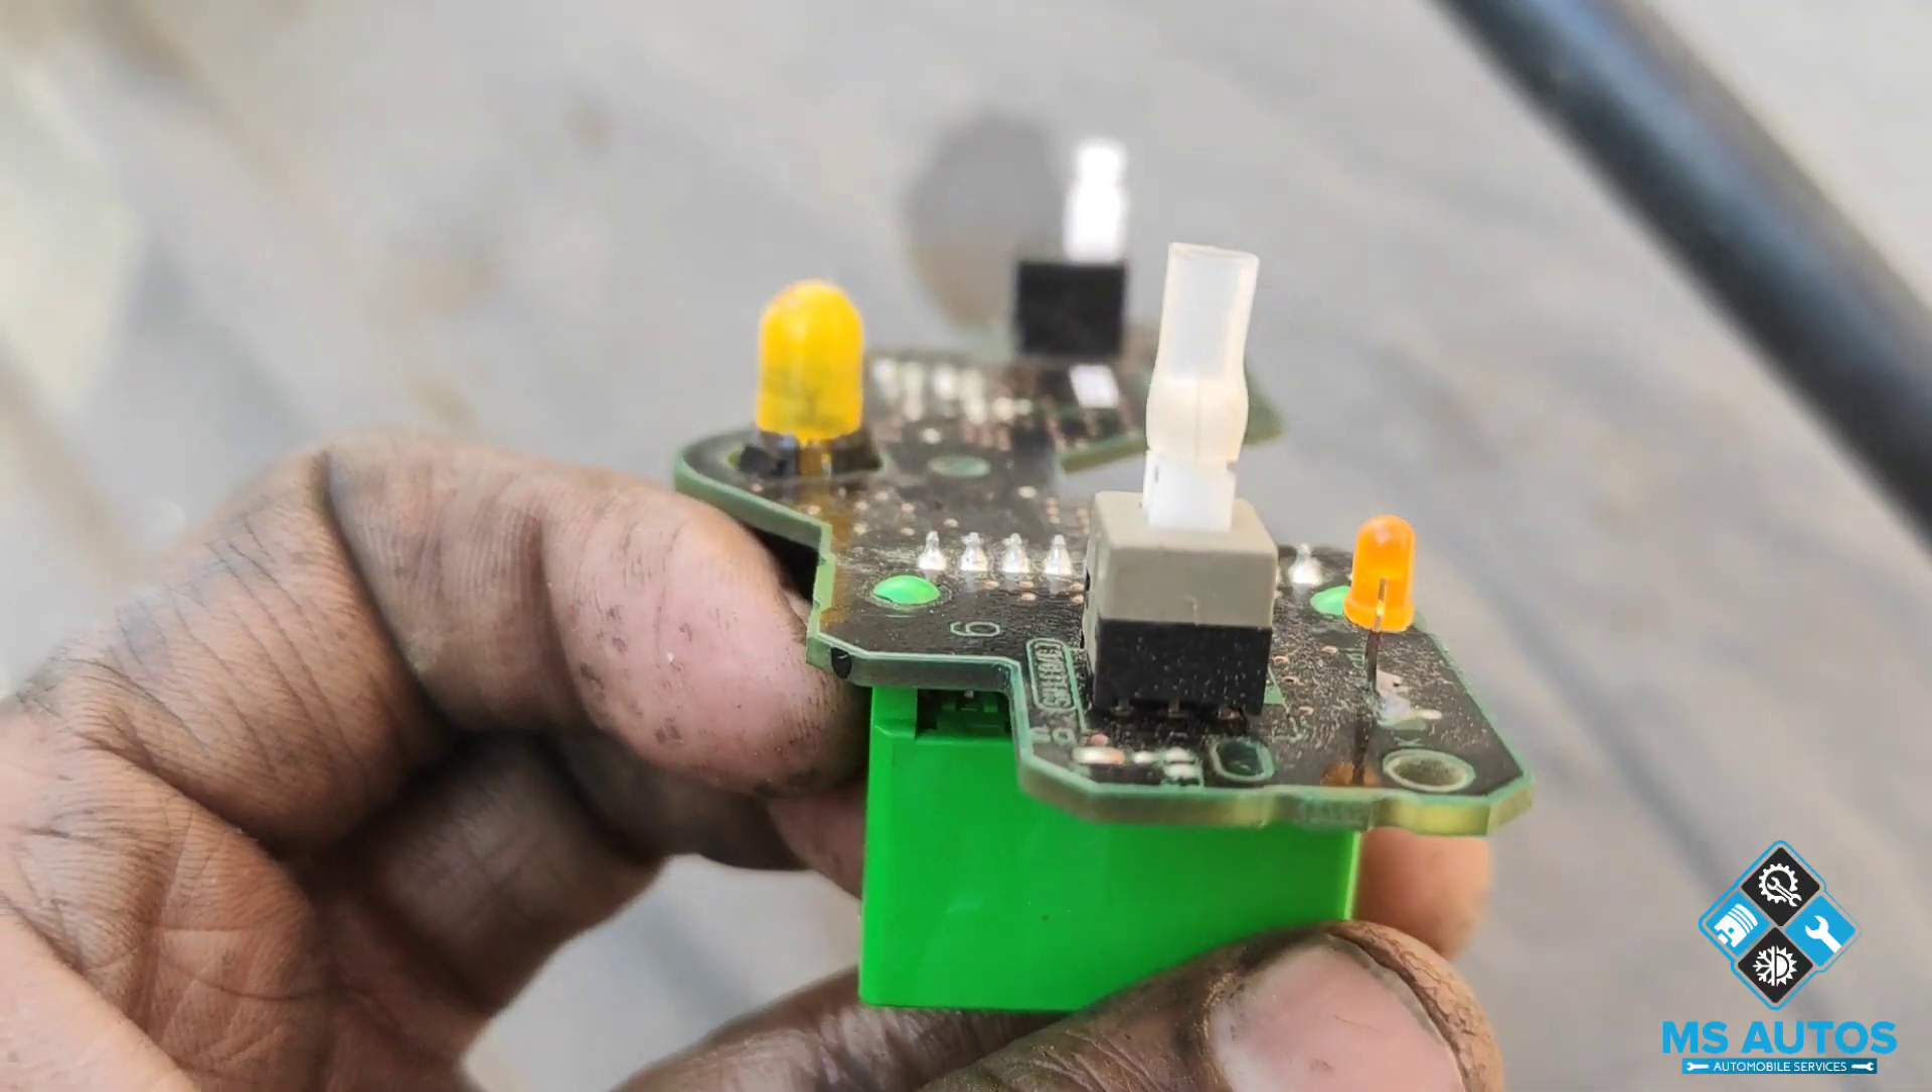یہ ہم نے اس کے اندر یہ بٹن لگا دیا ہے اور یہ ہم نے یہ لائٹ بھی لگا دی ہے۔